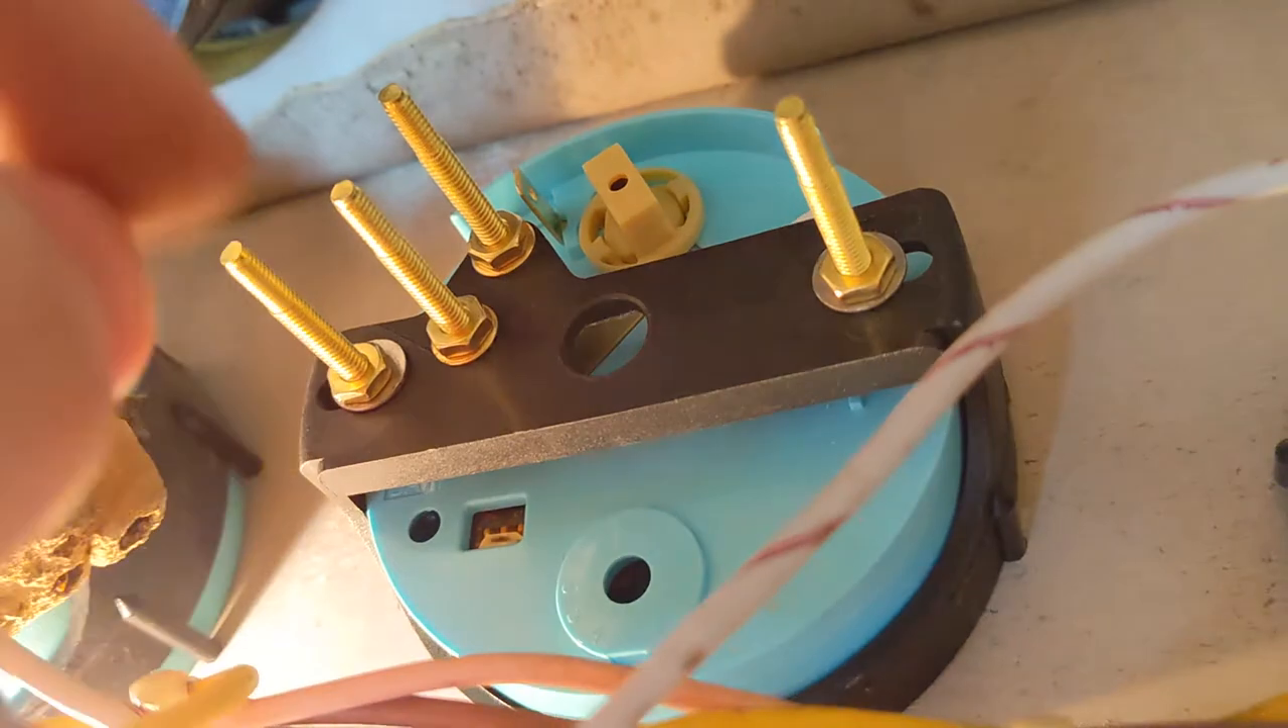I've got one washer underneath each uh nut and then a nut securing each of the studs and i don't have any wires connected yet.